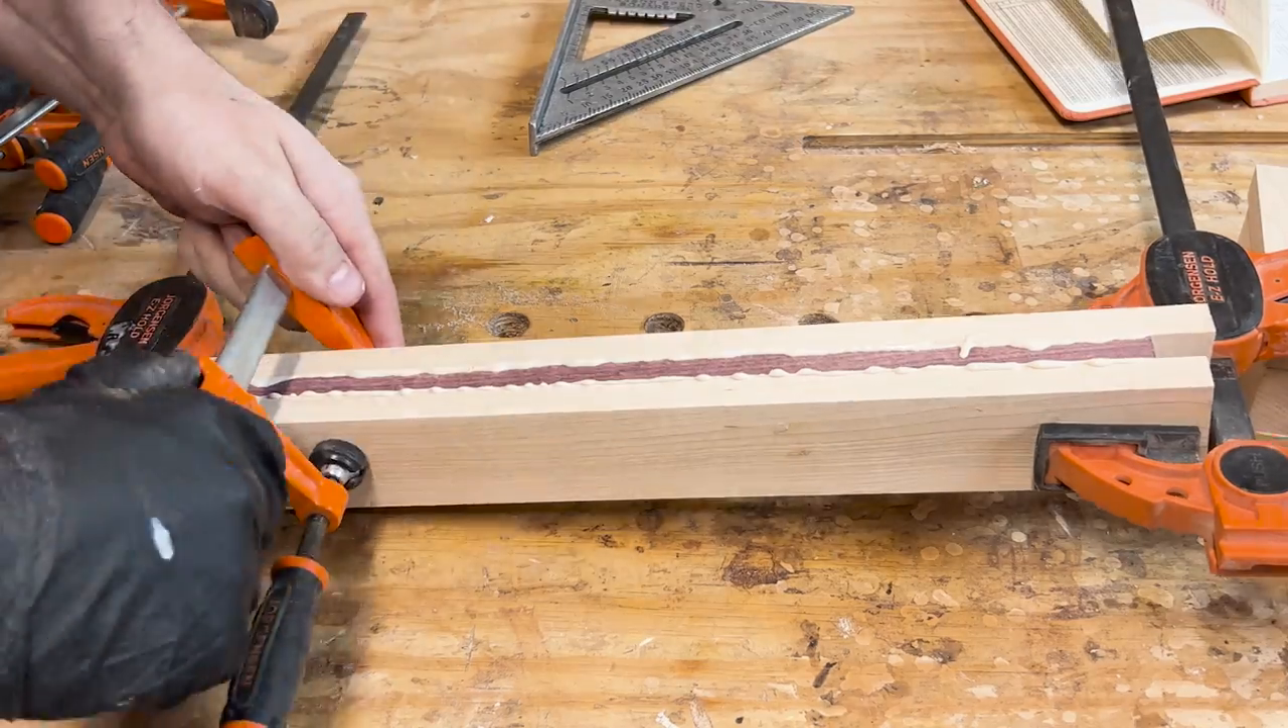I just laminated the purple heart in between the two pieces of maple and let it sit for a day.